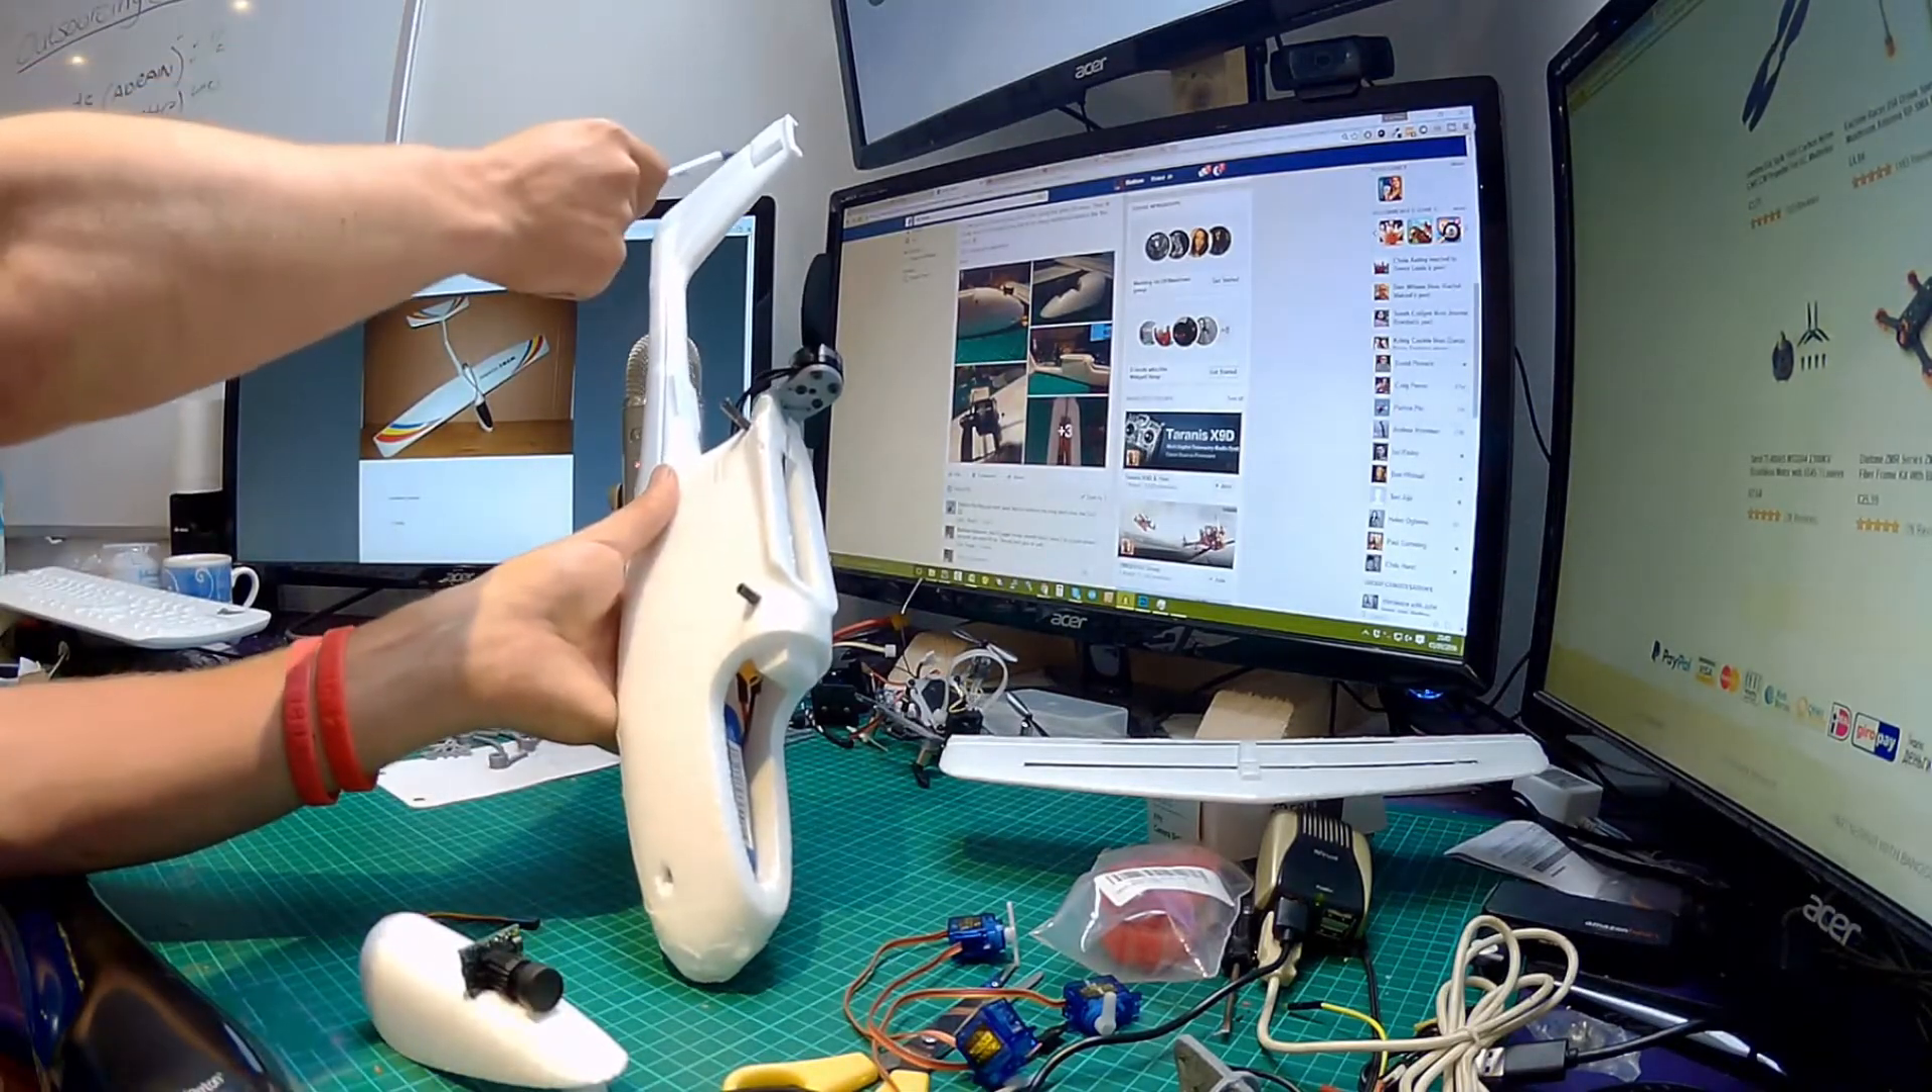I haven't put the servos in the wings yet I haven't even put the wings on the top uh yet.